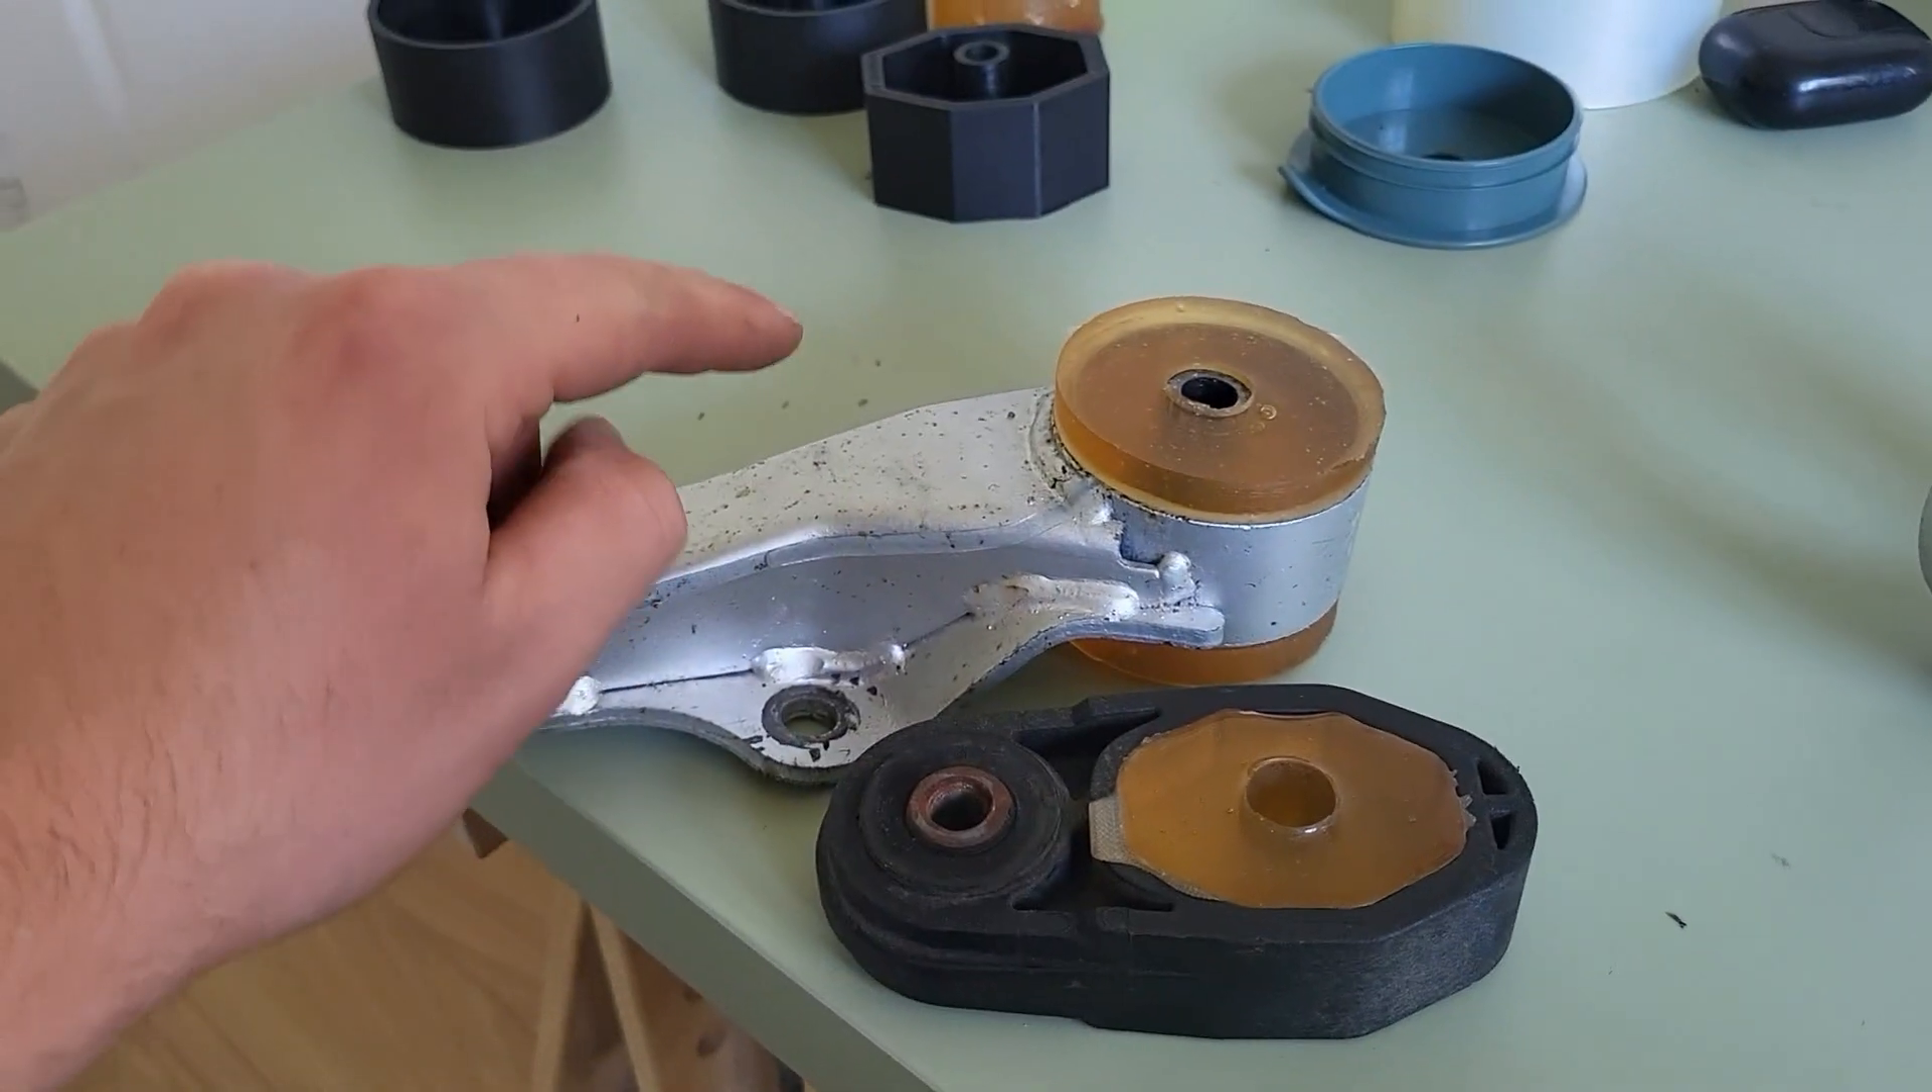So, the bushings have set fairly well, and I was able to press them into their actual mounts, the front engine mount, and the transmission side mount.